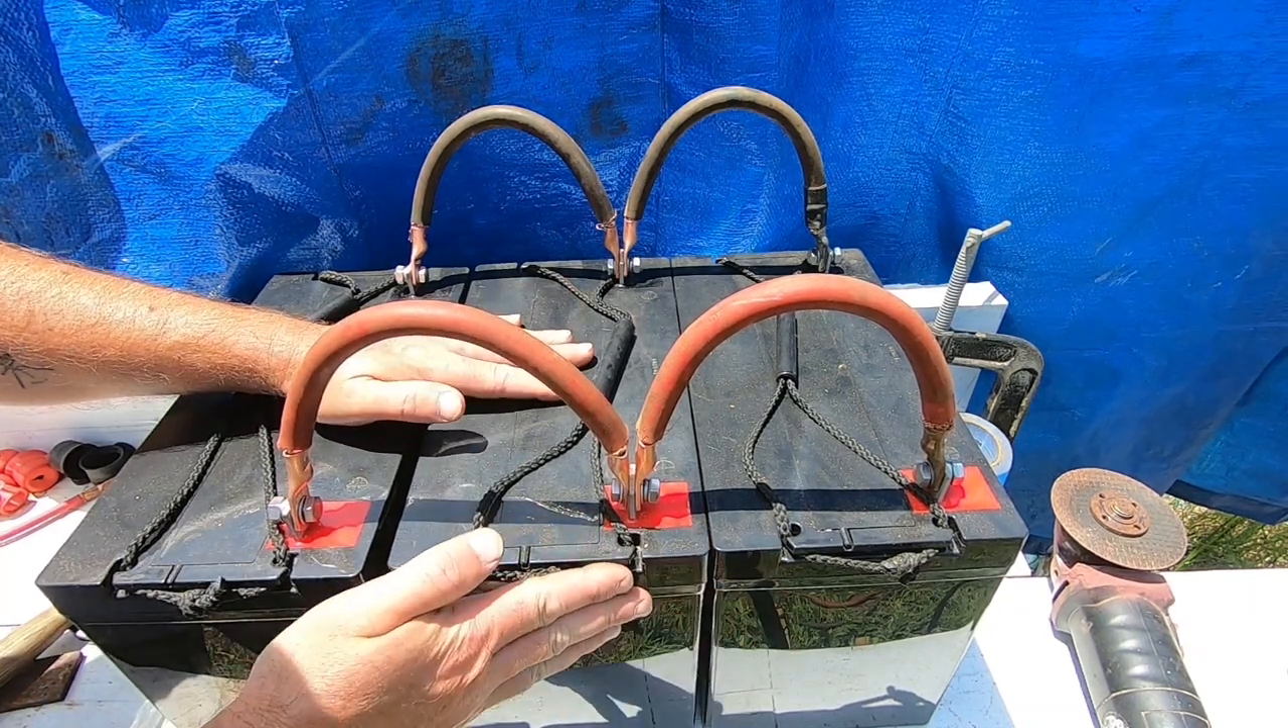So, we have finished our parallel system. This is a three 12-volt 100-amp-hour batteries.